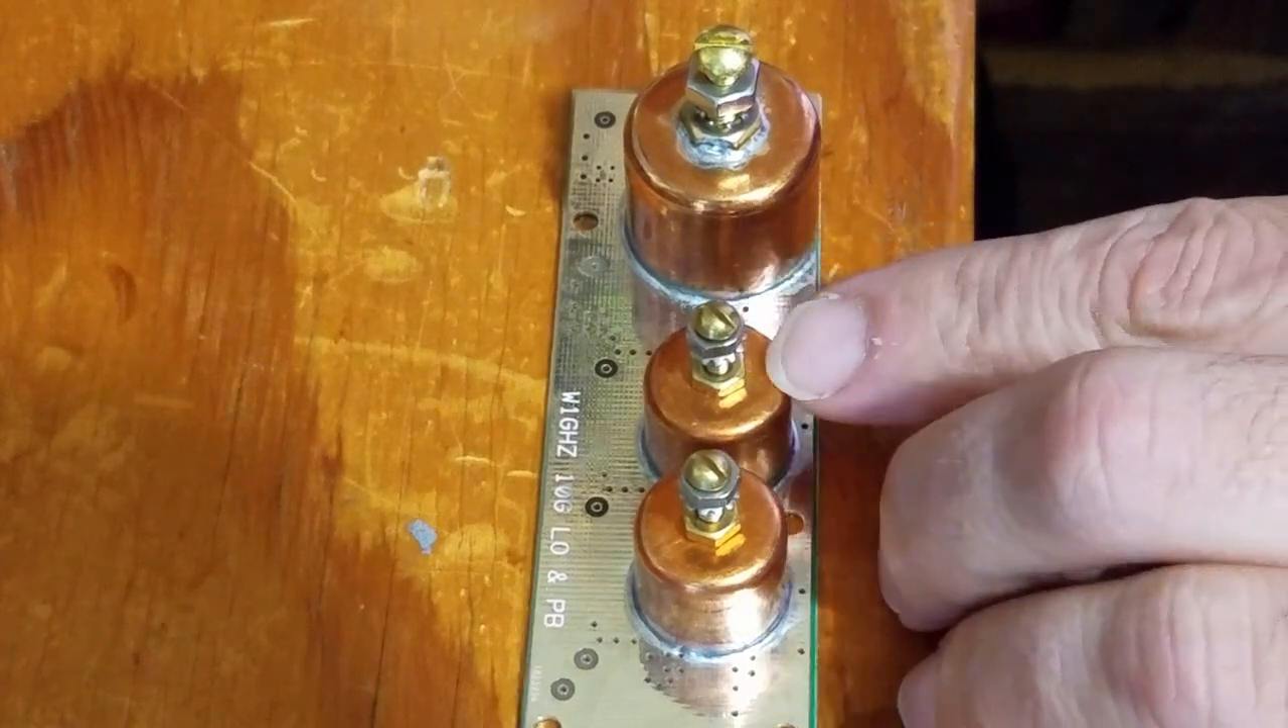Here's the final step of soldering for these pipe caps you've got the tuning screws in place and I've got an extra or a brass nut that I've put on top of each pipe cap to provide extra thread for these tuning screws.